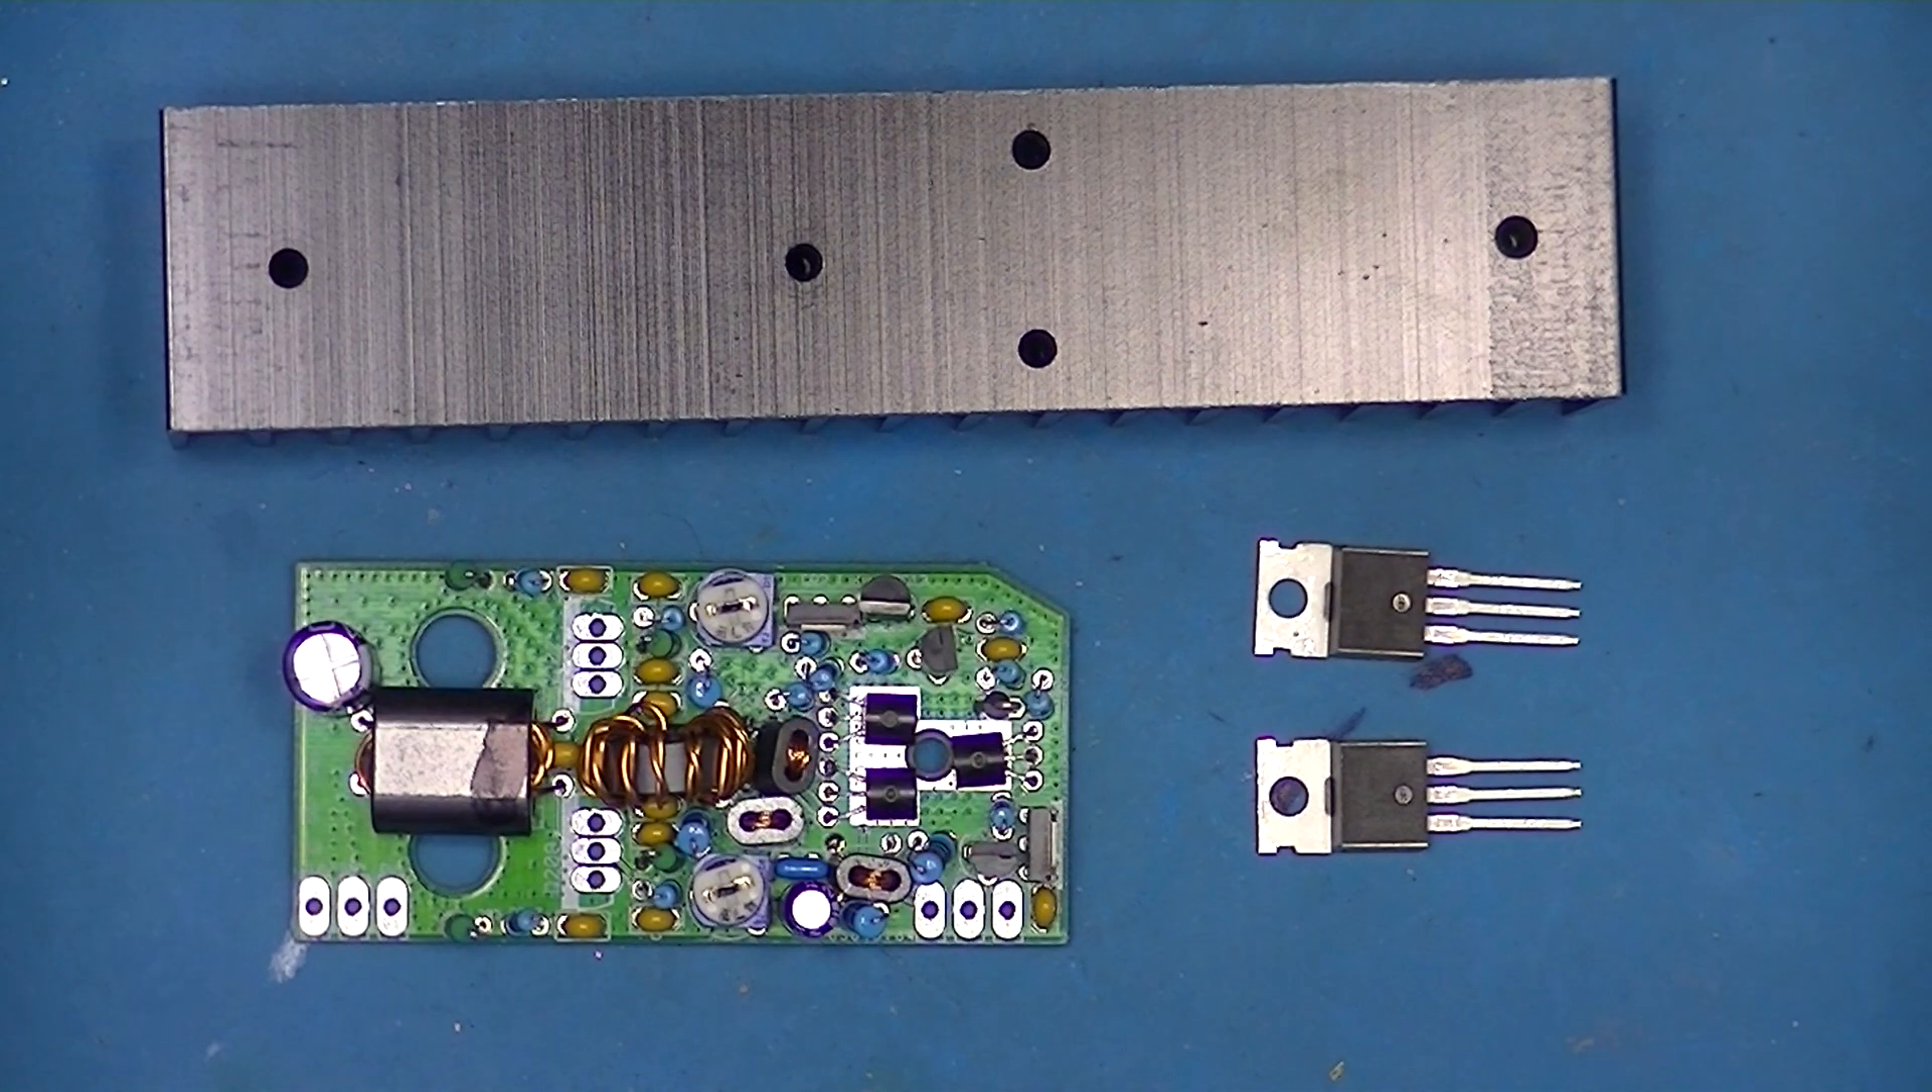At this point the only thing we have left in the kit is a heatsink, two of these transistors, and the assembled board.